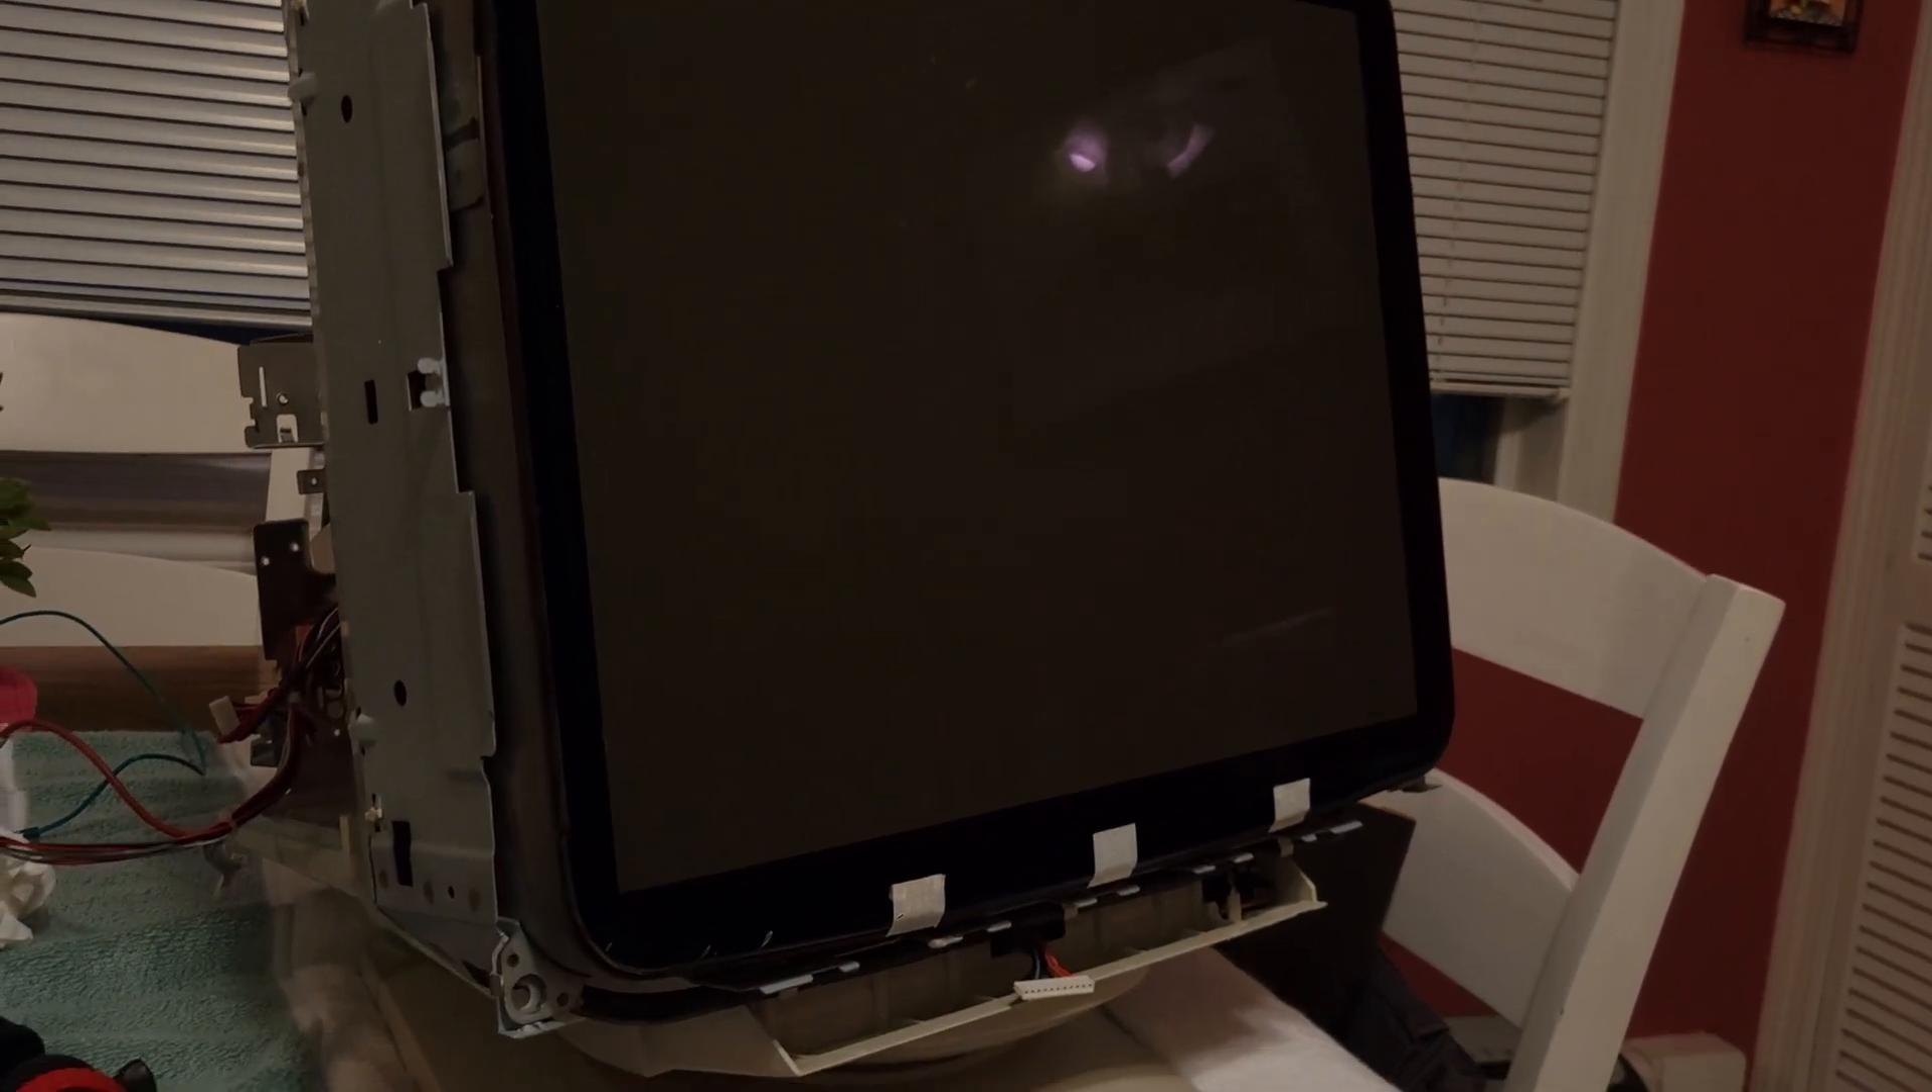And this is the tube put back in there.